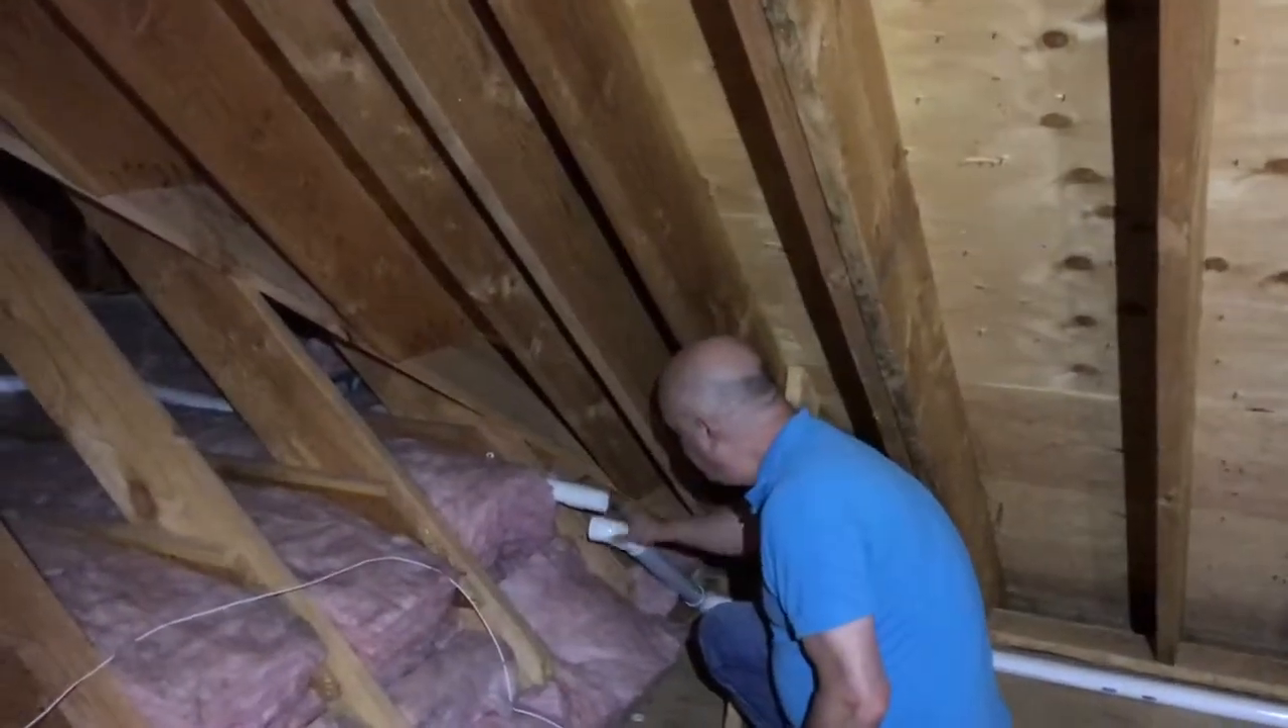Right over here we've got a pipe completely disconnected from the elbow should be like that it's just like this so what happened was the original installers failed to glue that pipe together because the pipe should never come apart like that.